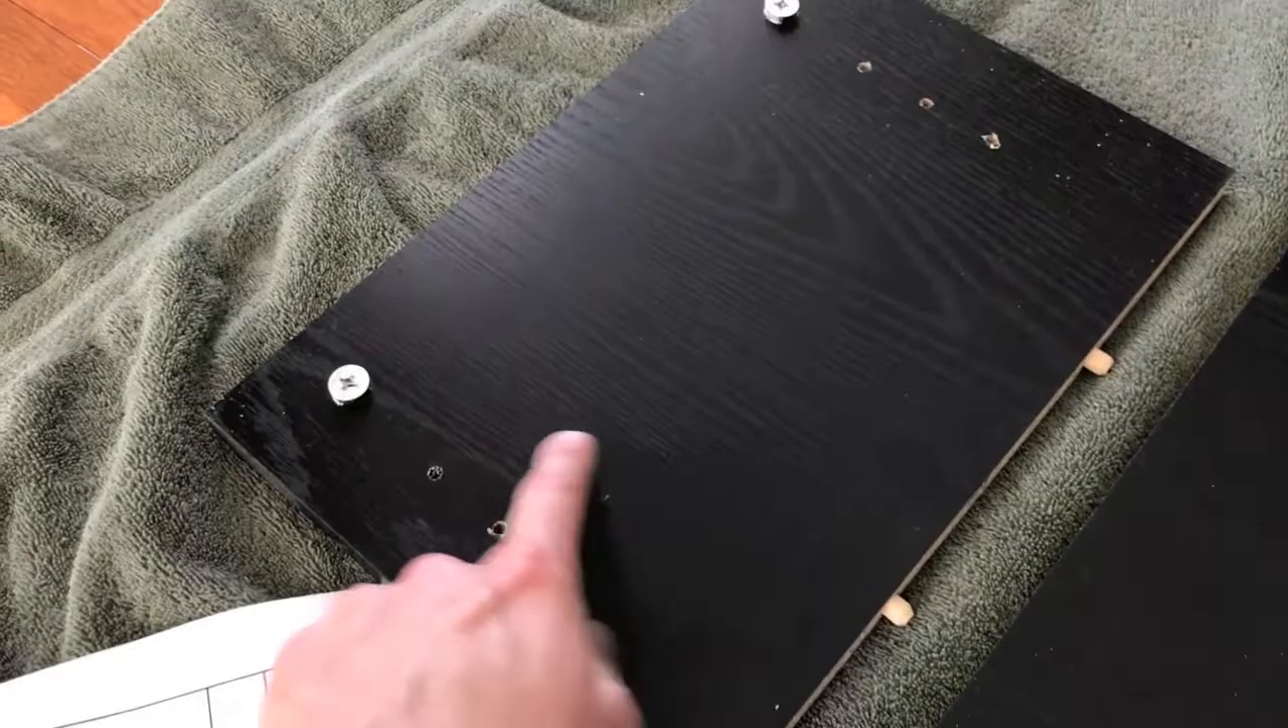Board number one I've got completed the two upper parts are installed as well as the two lower wooden dowels.